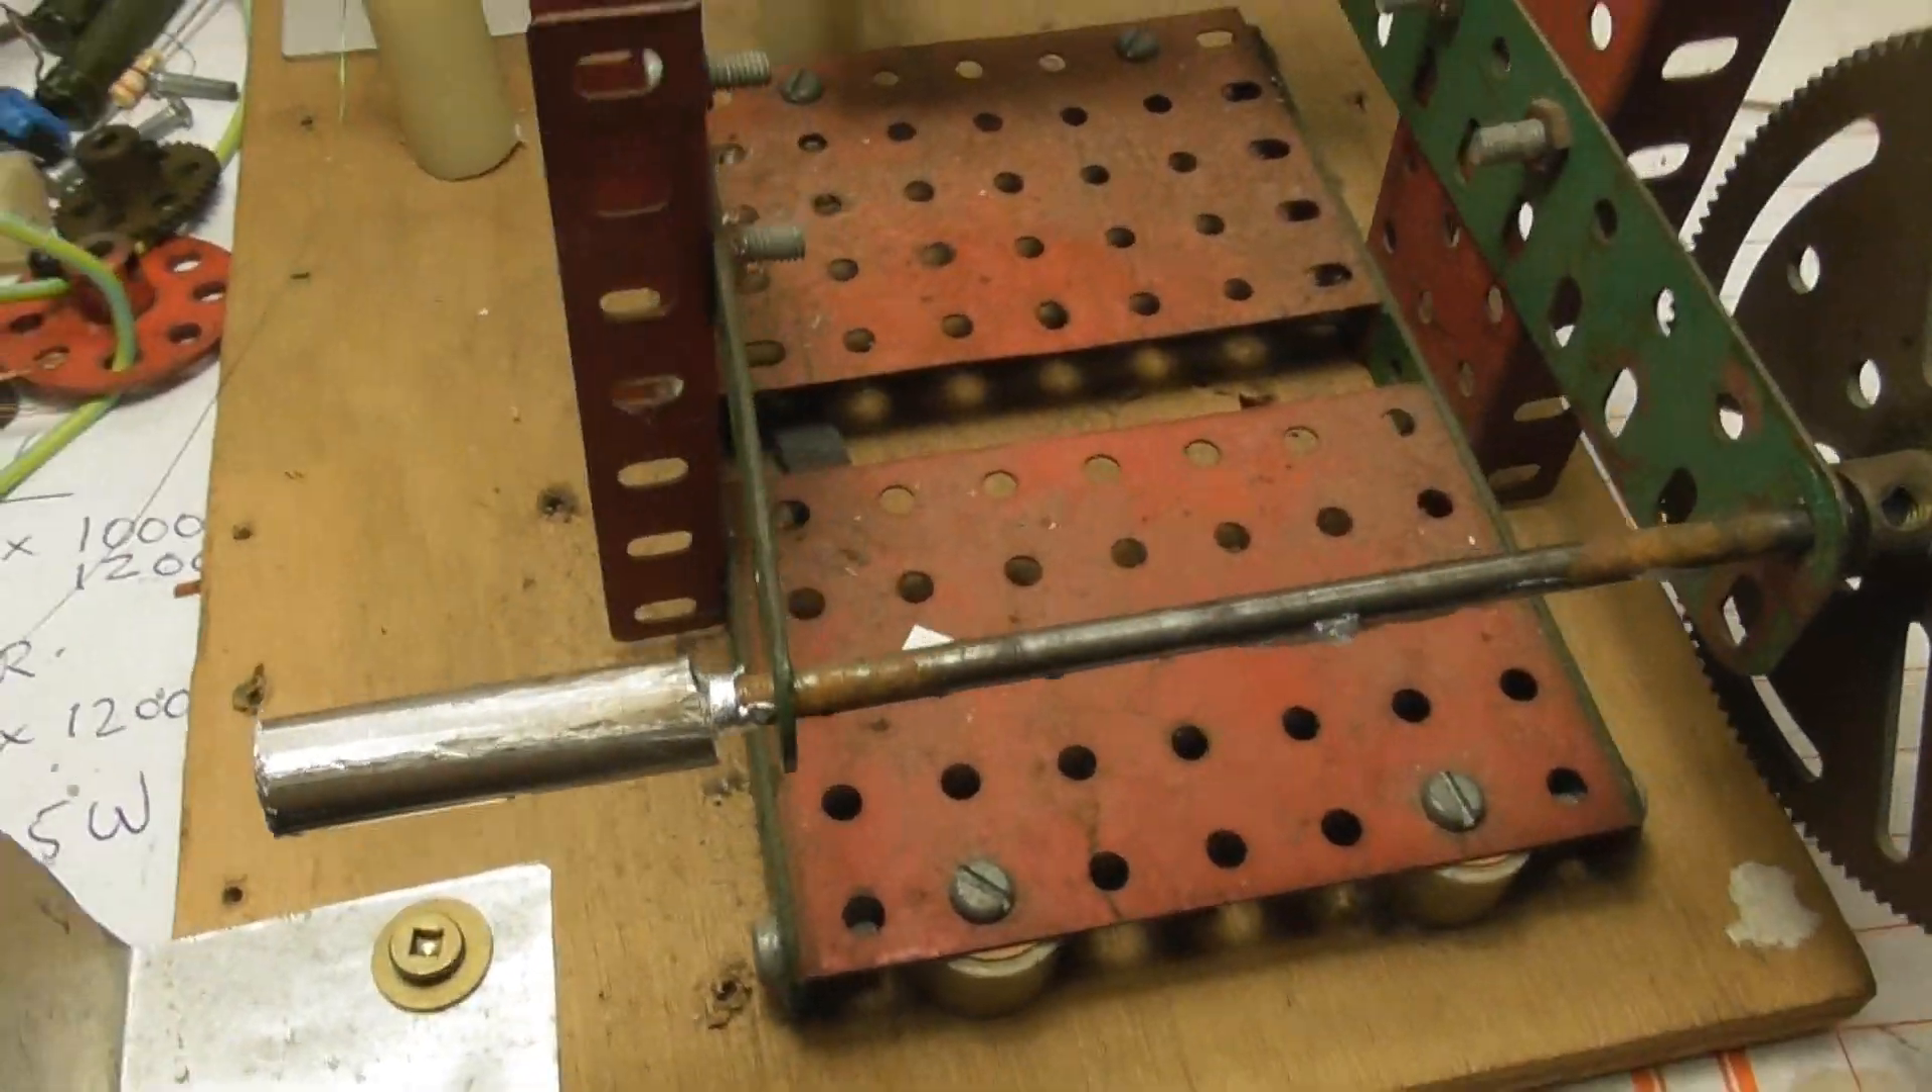And I have drilled this little sleeve here from aluminium which I press fitted onto the Meccano shaft.